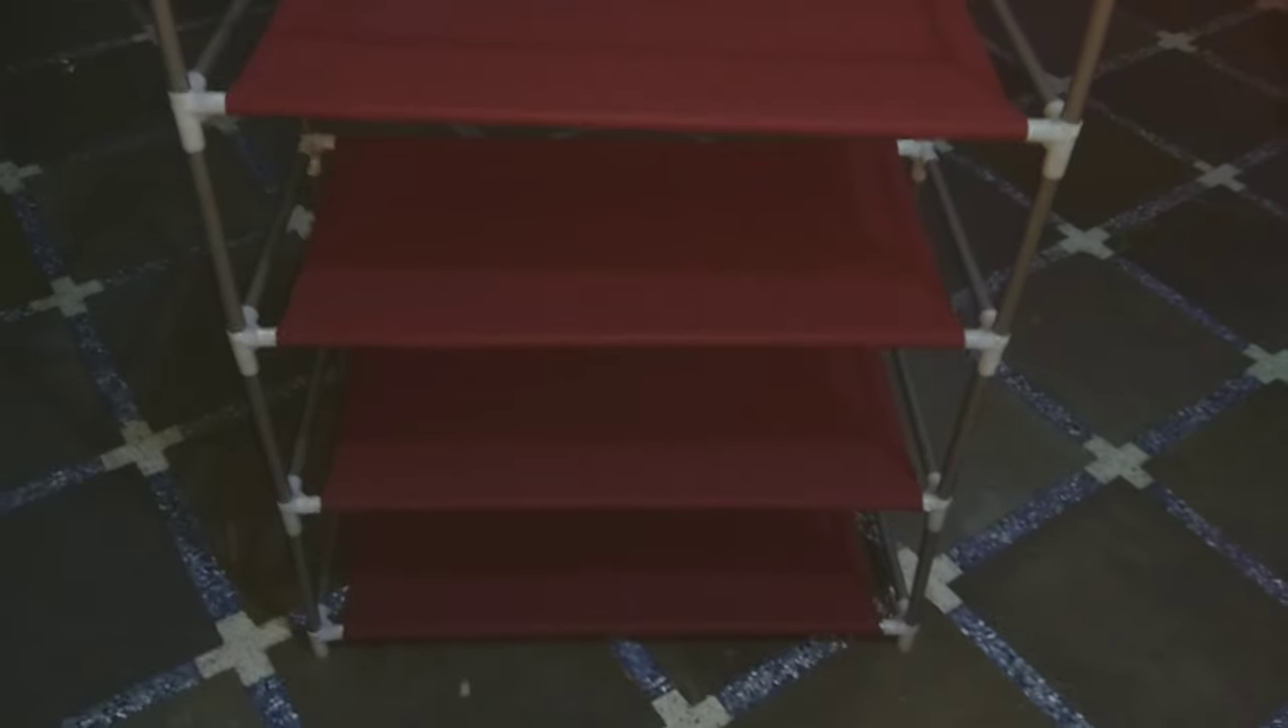यह हमने चारो रैक्स को असेंबल कर लिया है।